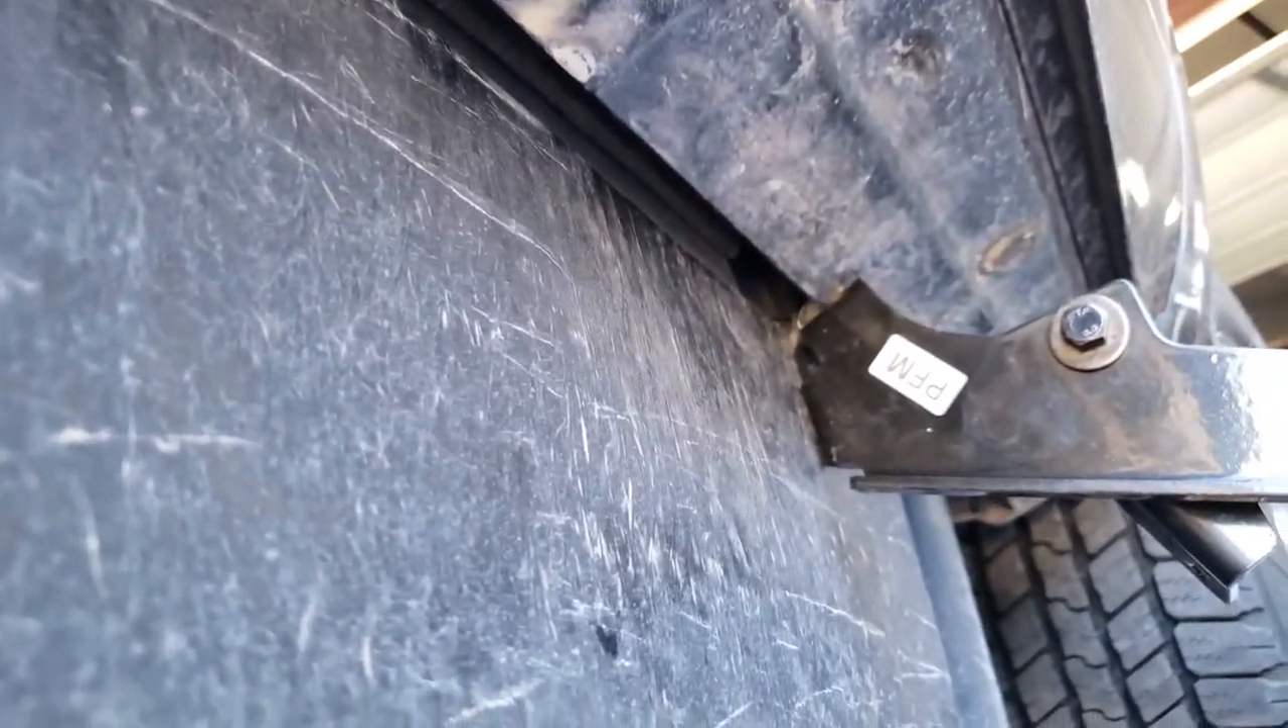So I got the passenger front mount on.